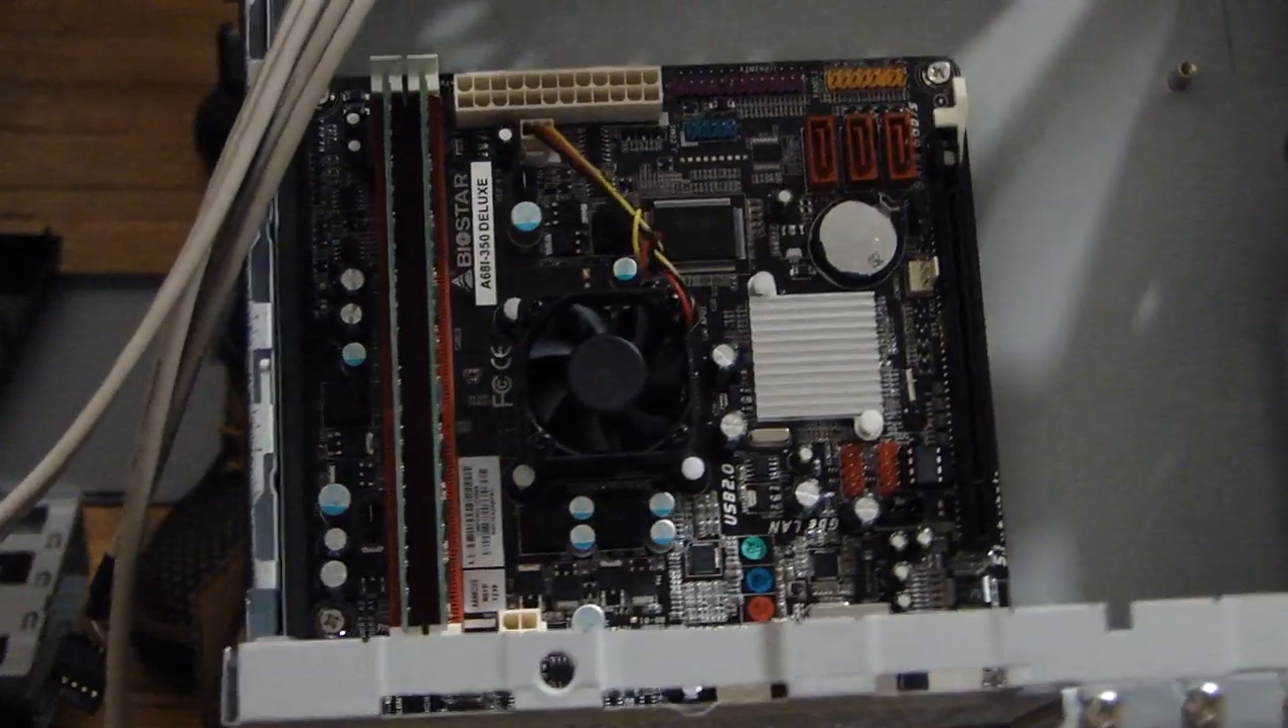I have the motherboard inside the case as you can see.